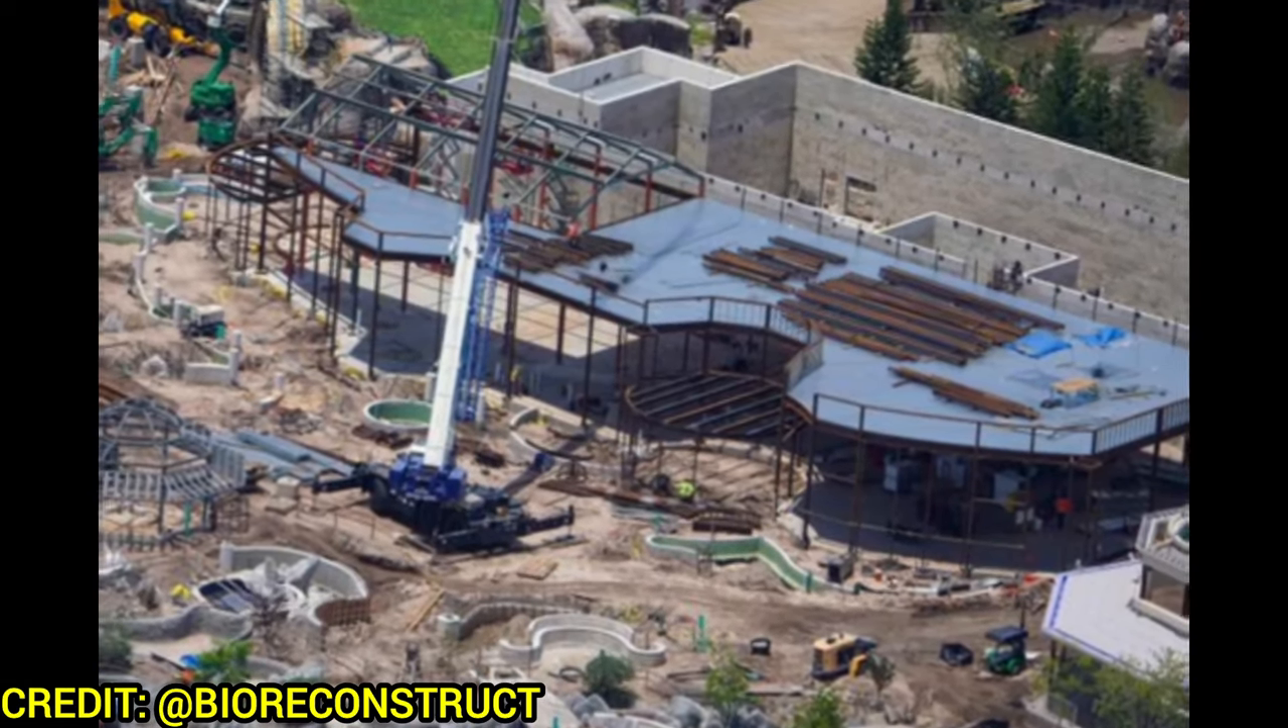The building frame is just about complete and they're working on the steel right now and putting on the roof of the structure.